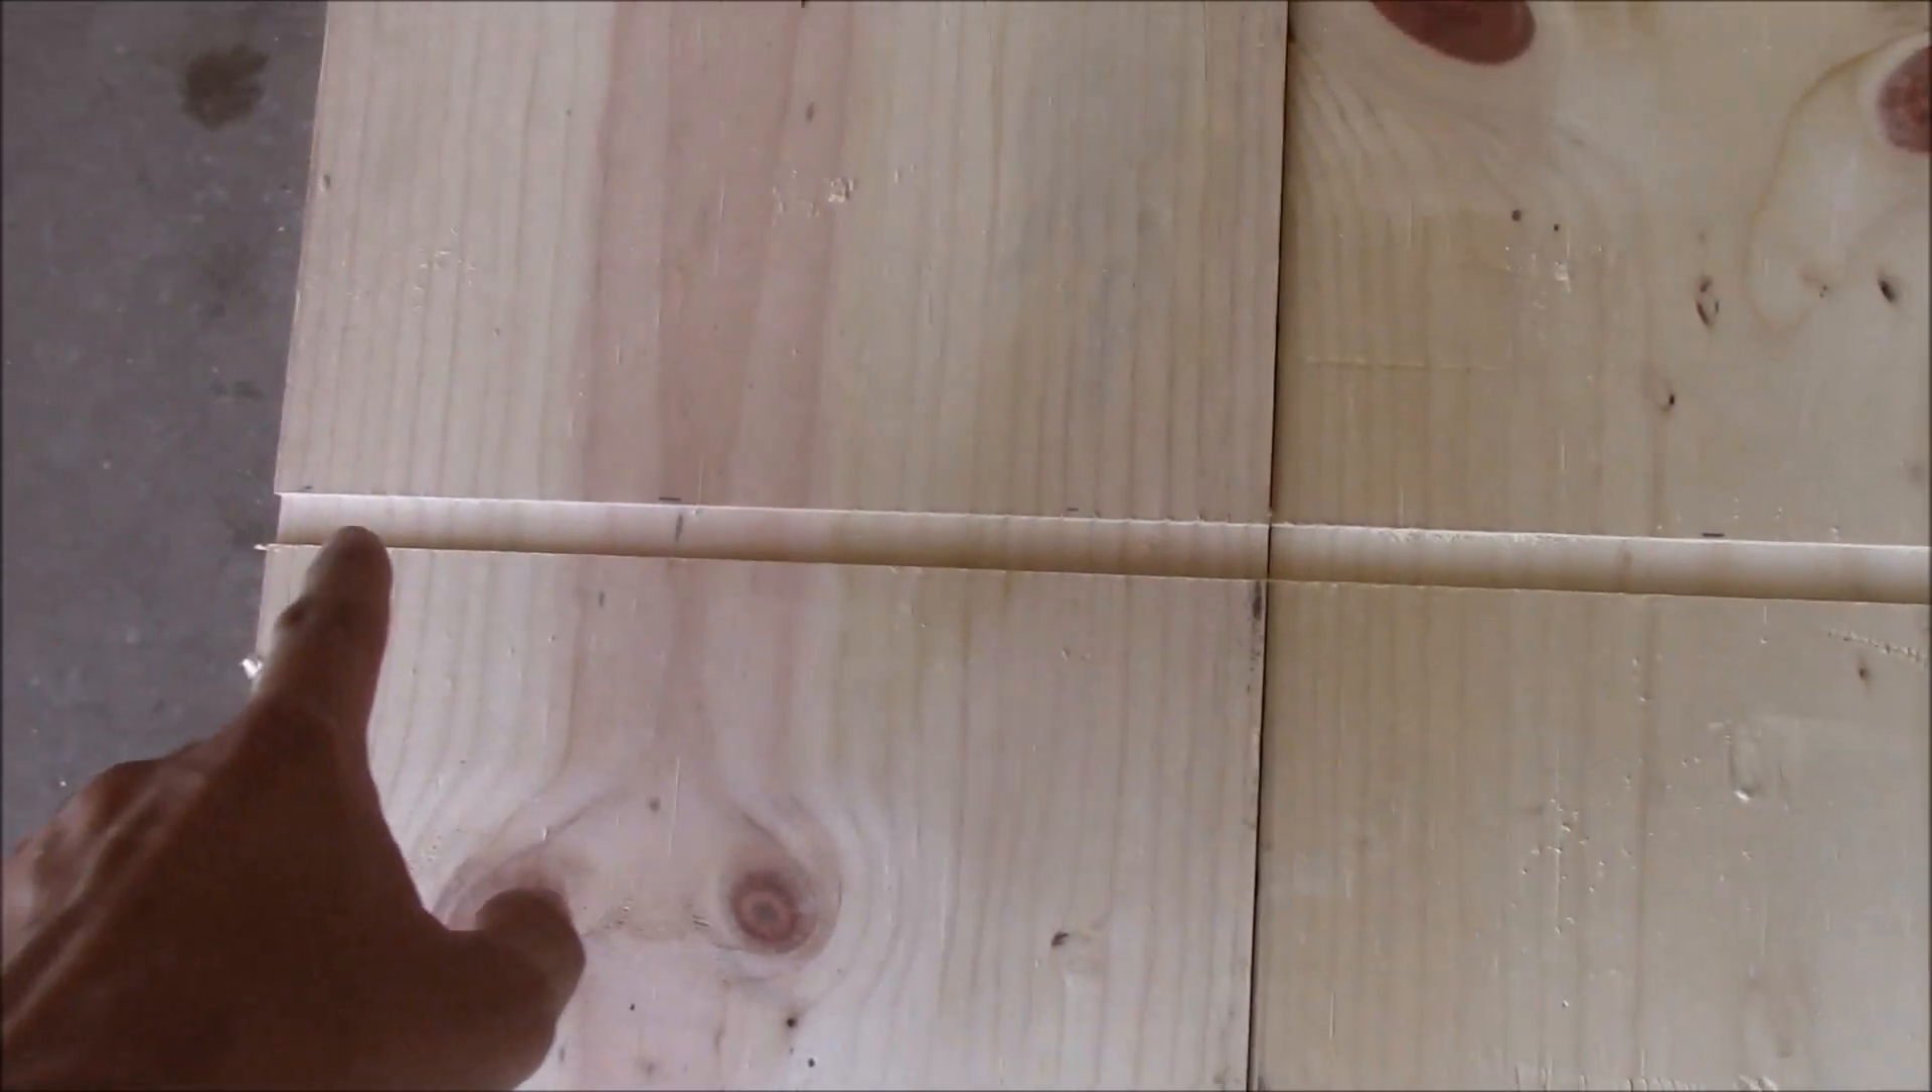Okay here we got the grooves they line up pretty good.